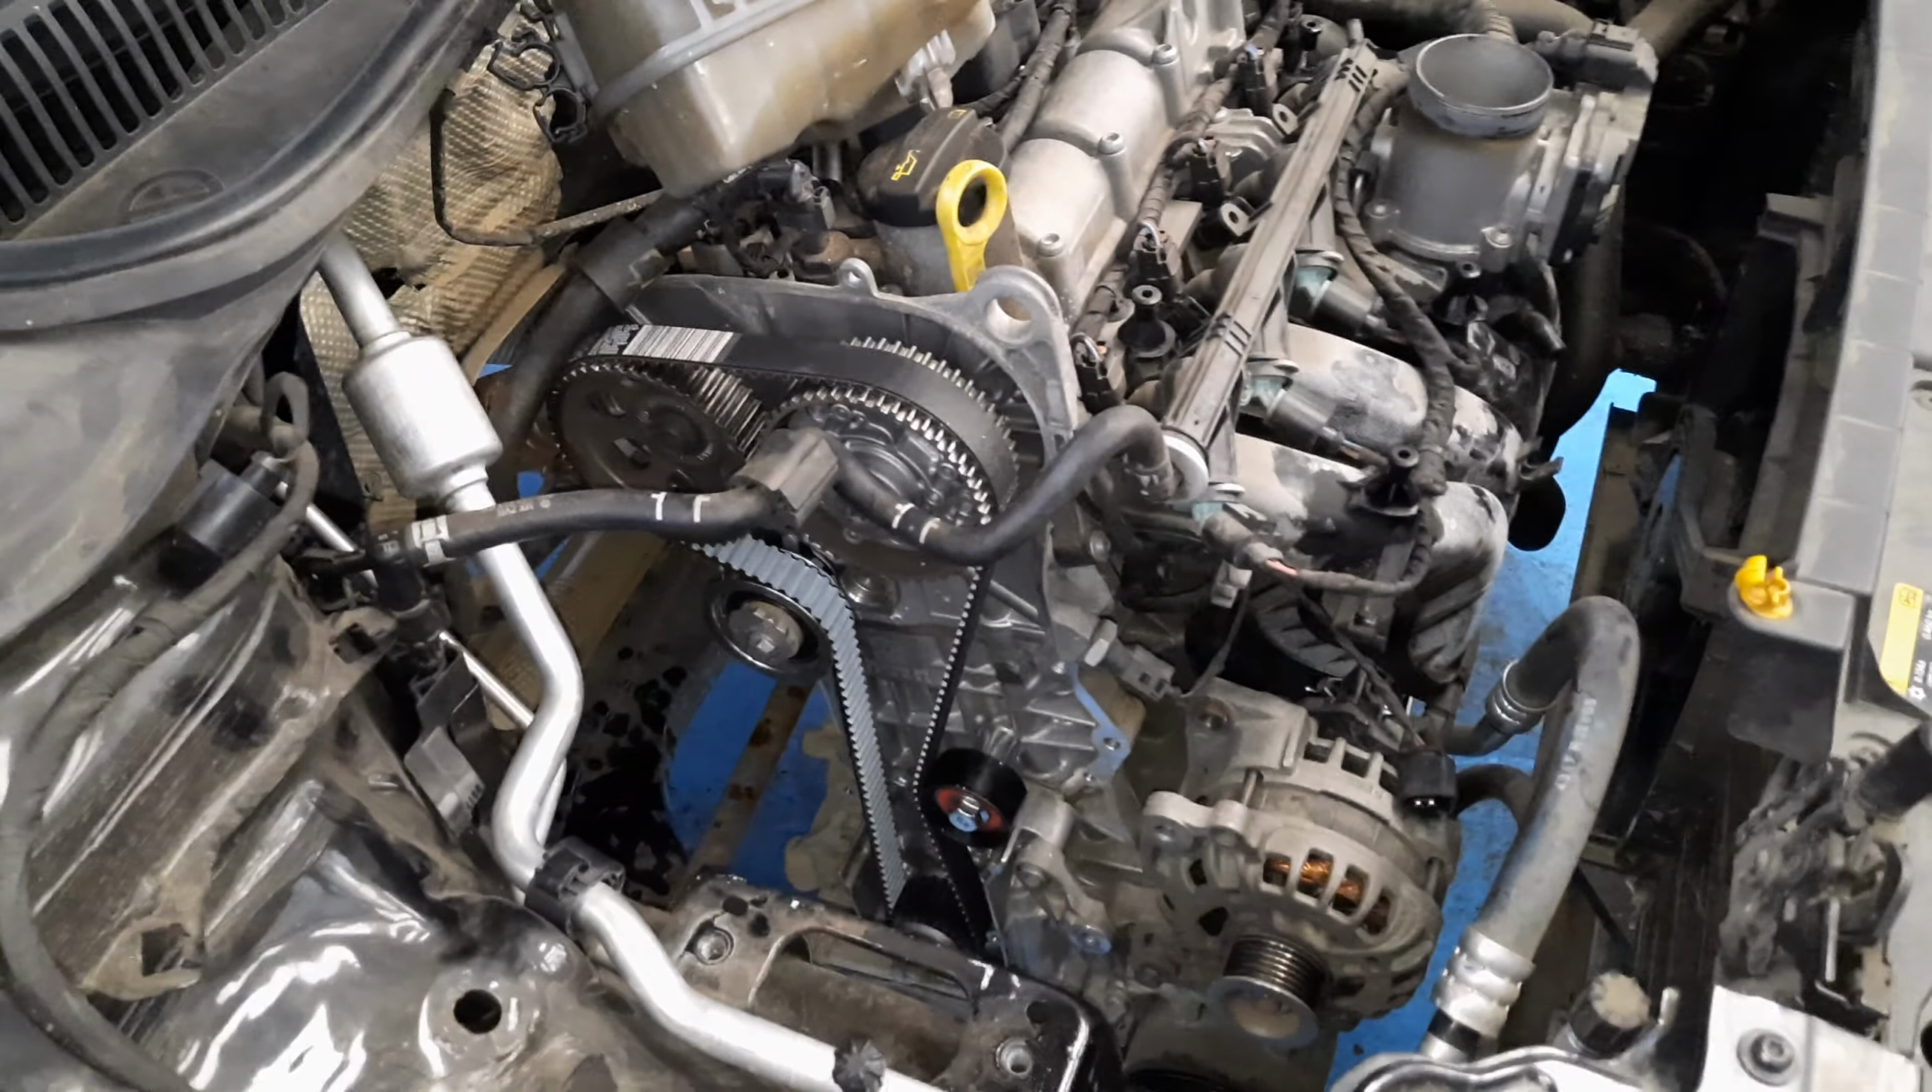Então aqui tá instalada a correia.